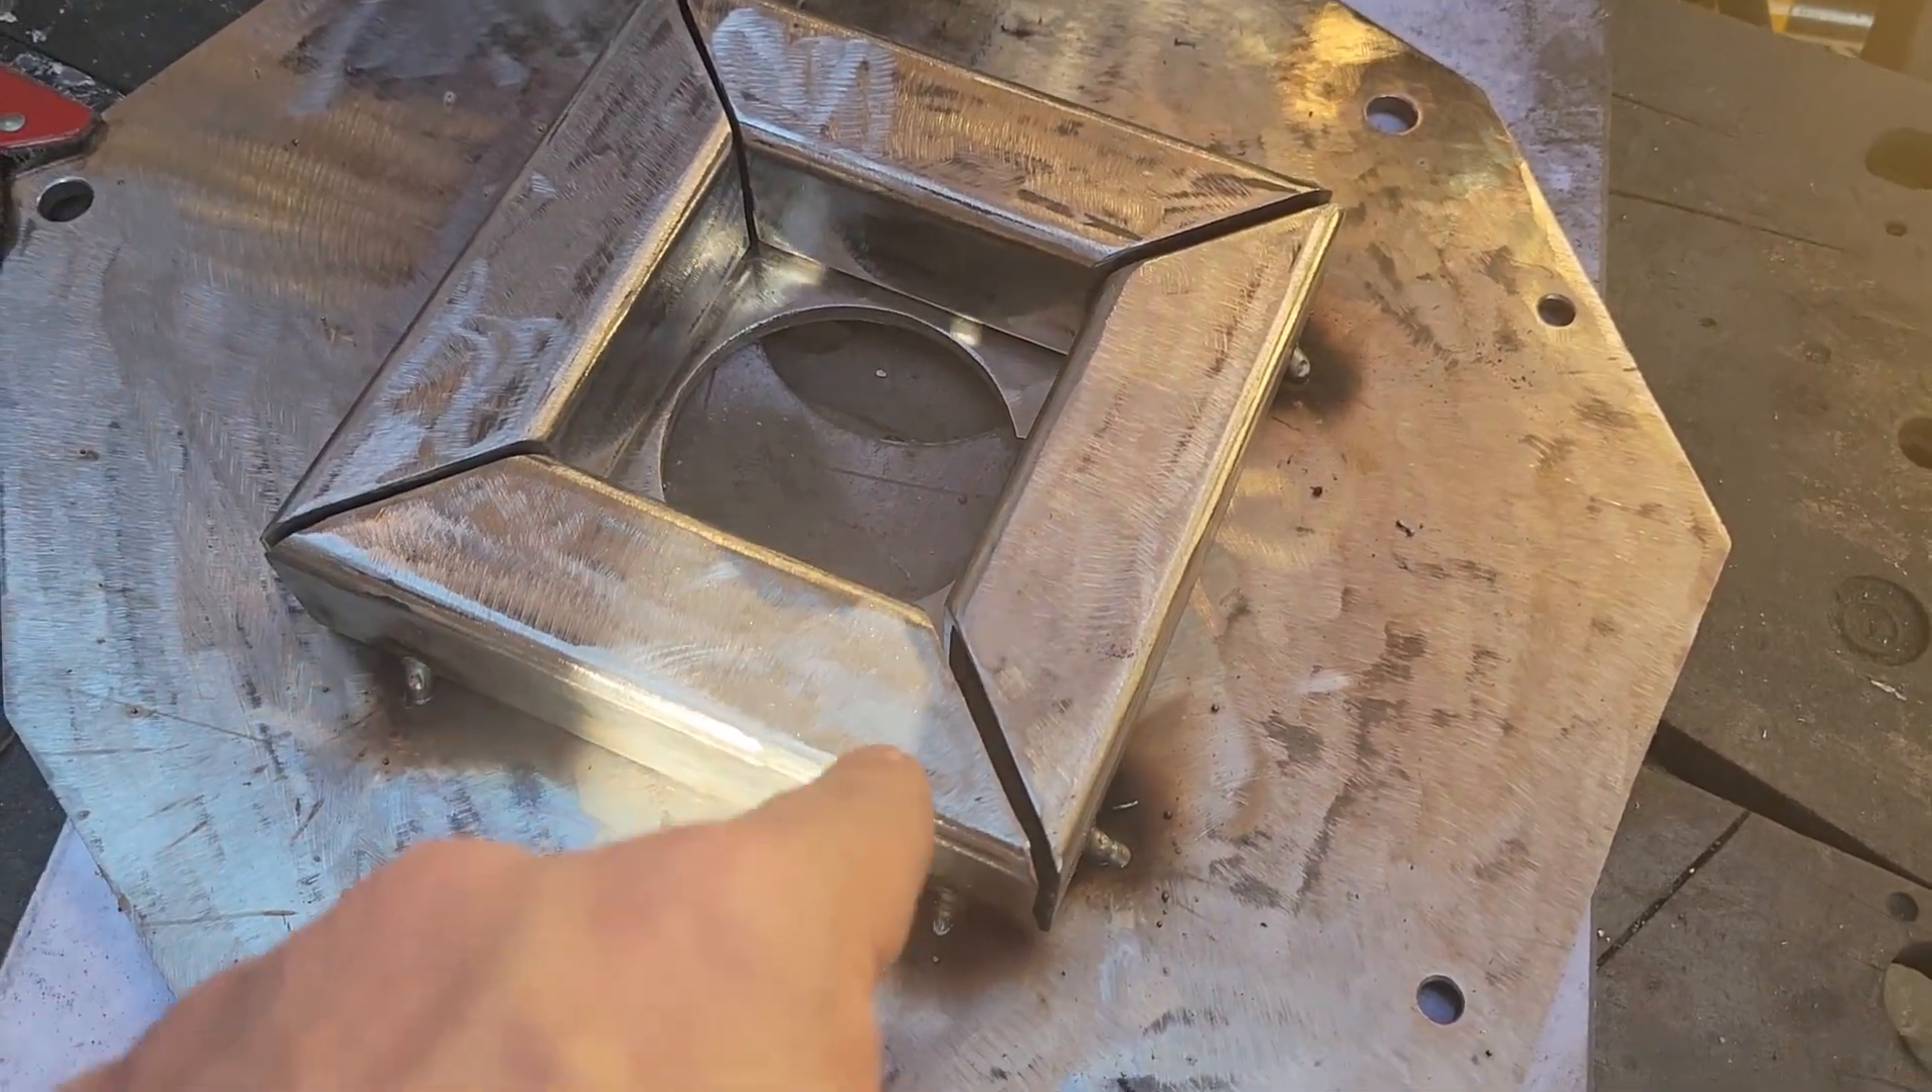But I've just tacked those four pieces down. A bit too much of a gap here.